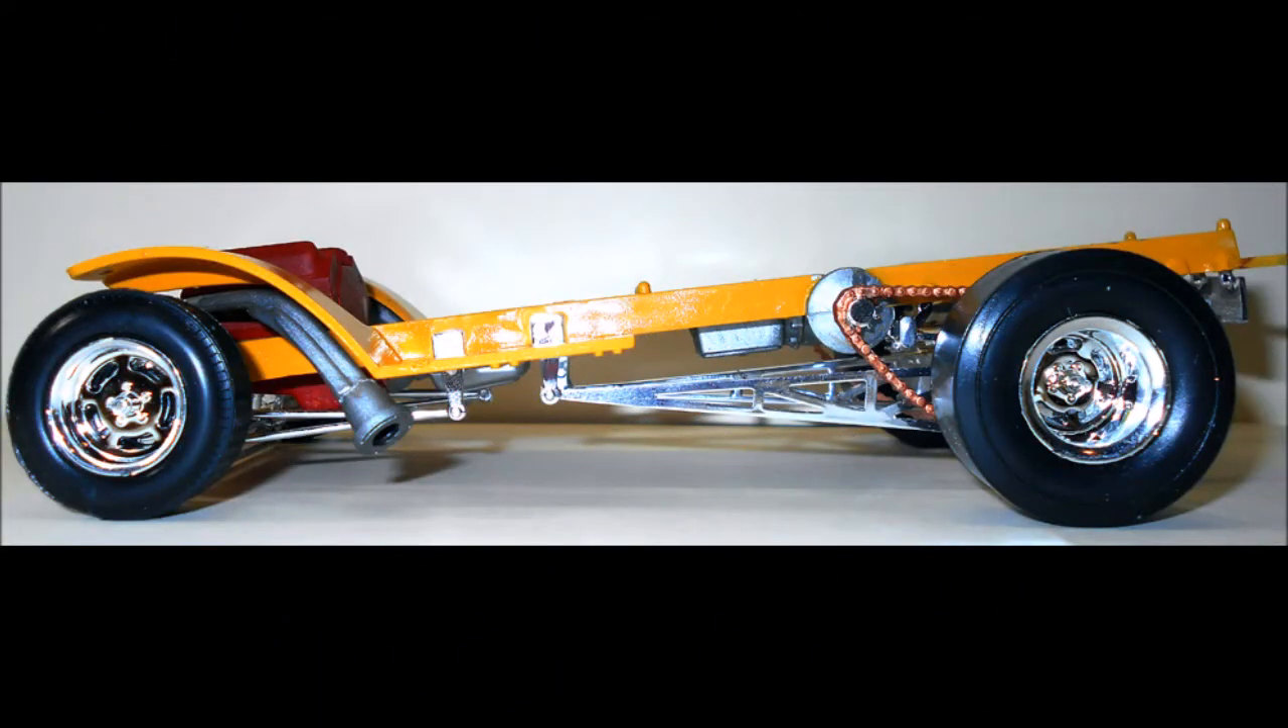At this point in the construction you'll have a completed rolling chassis.